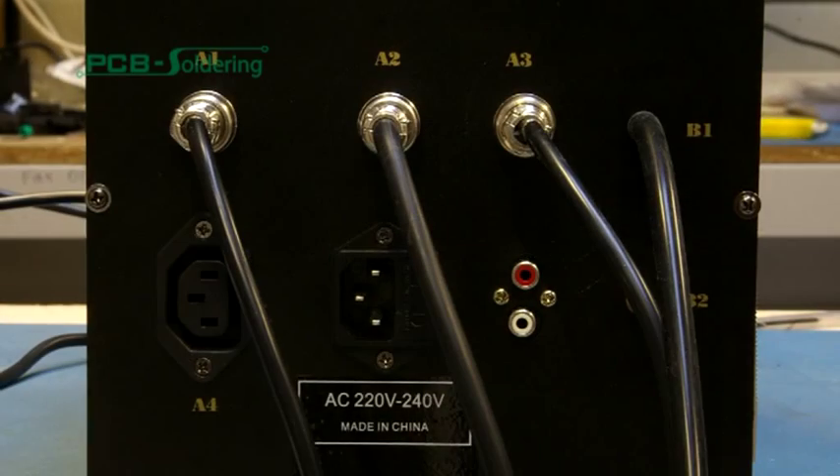Those are the three main receptacles now successfully connected.